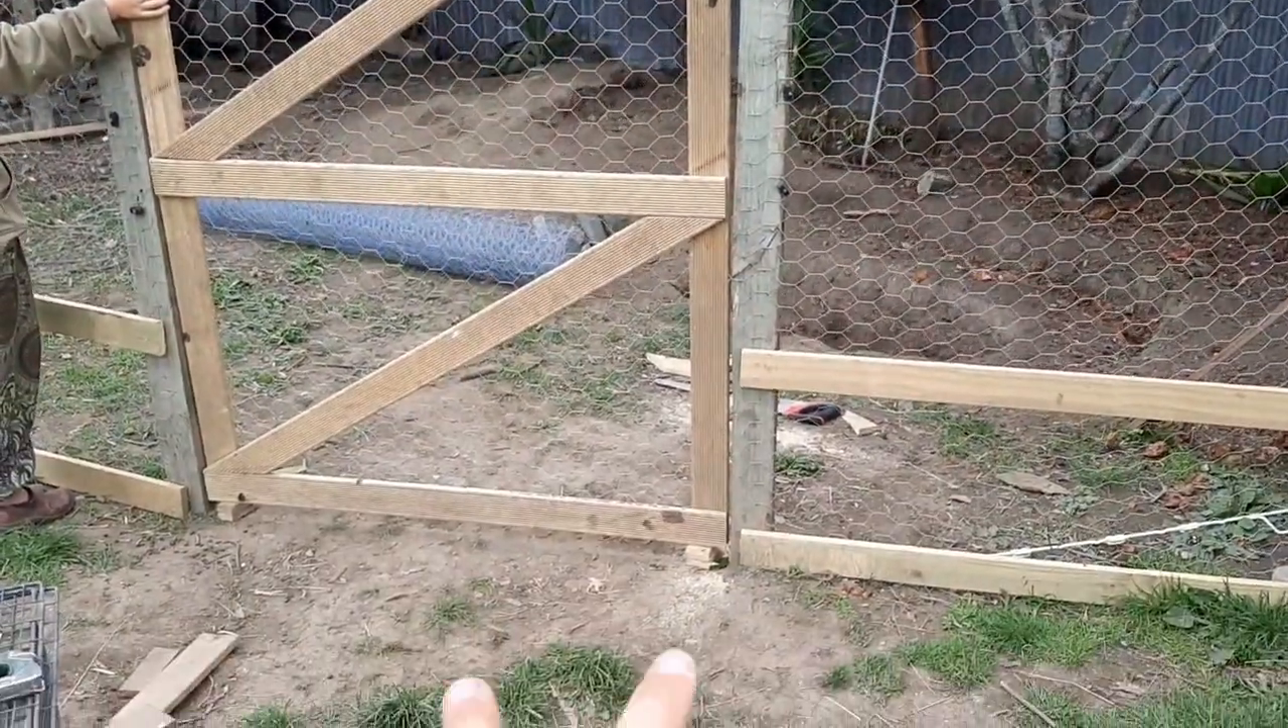So we have now built the gate took us a bit but it looks absolutely awesome now we've just got it raised up off the ground and now we're going to add some hinges to it.